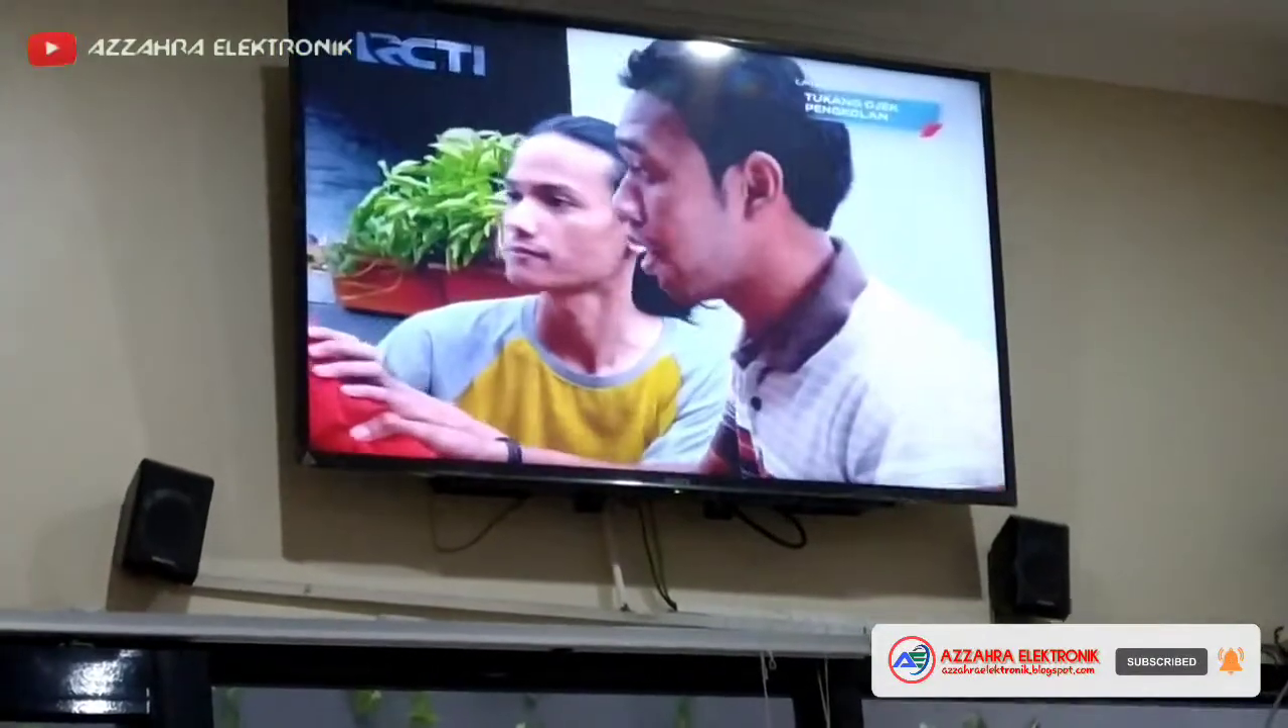TV-nya sudah kita pasang kembali ke tempat semula alhamdulillah TV-nya sudah normal kembali.